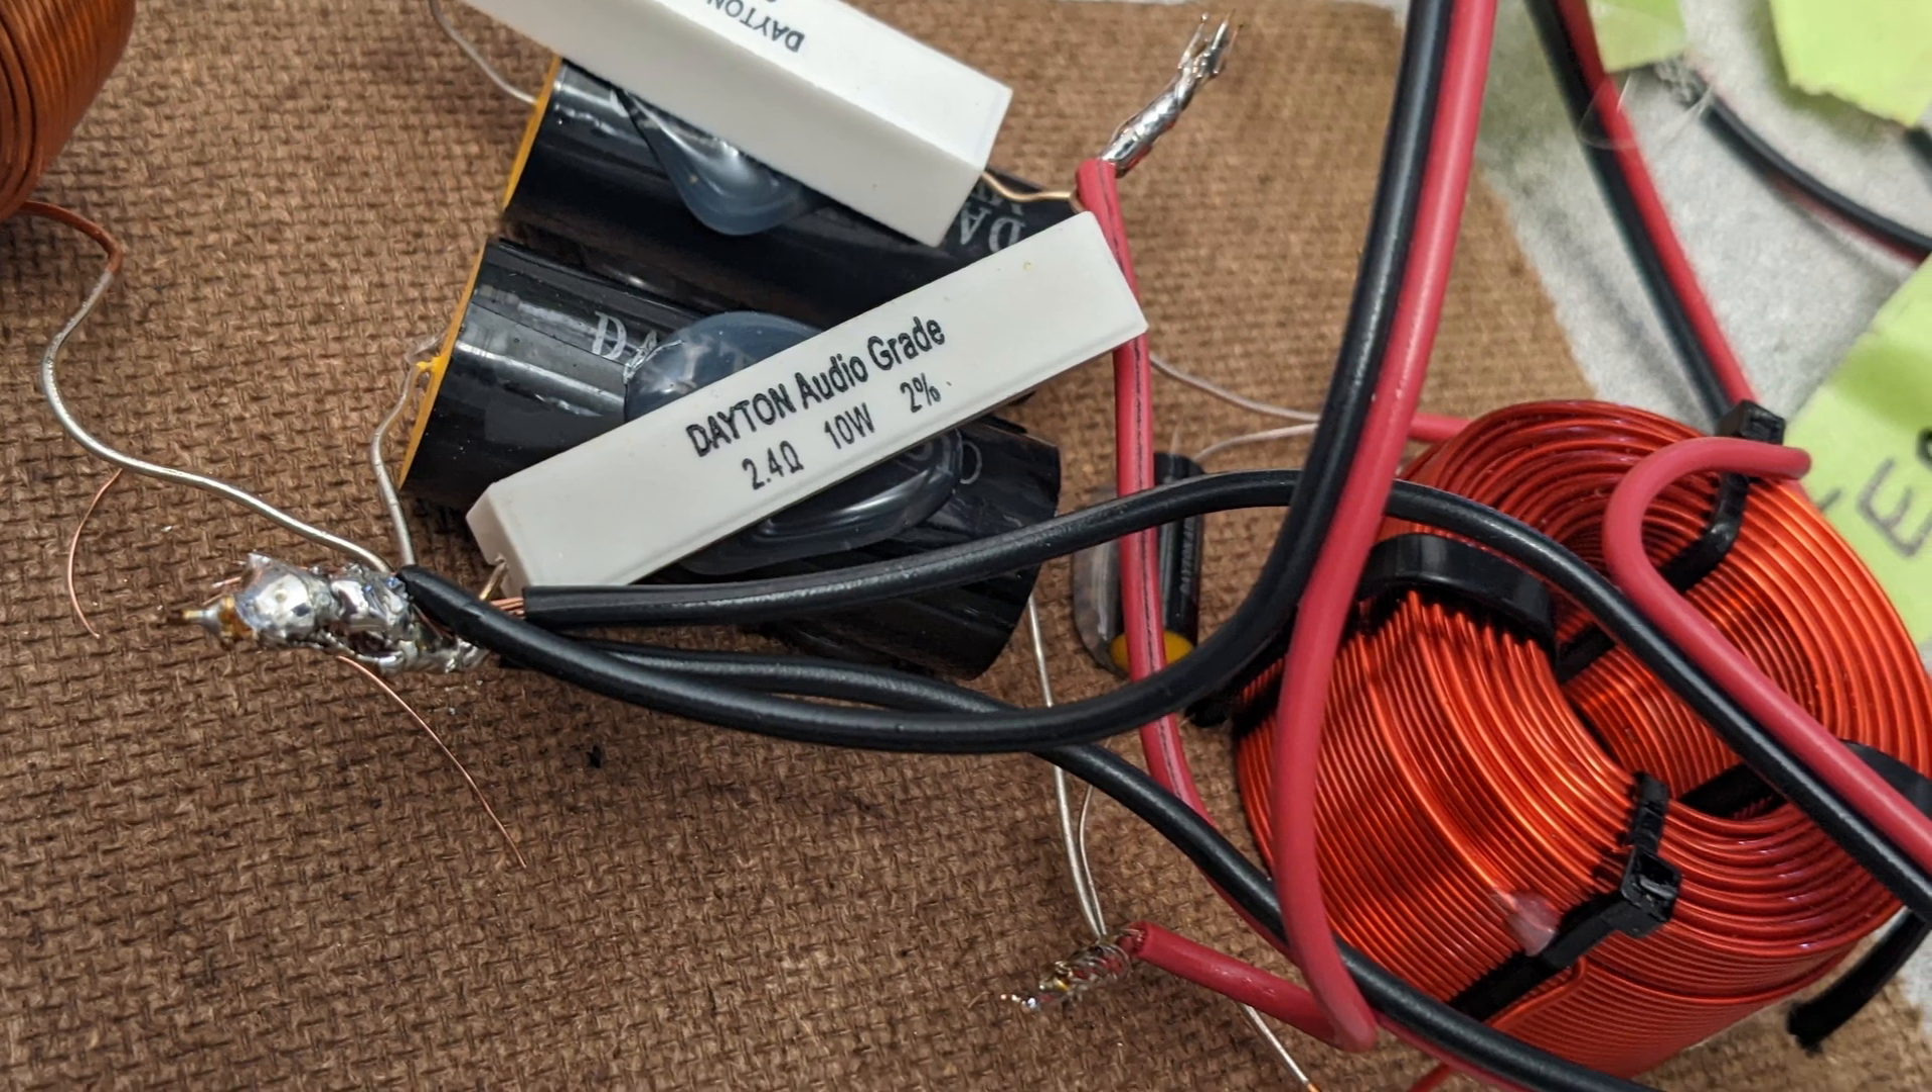It's, it's about as ugly as it gets, but we hot glued everything down. We zip tied the inductors and we're good to go.